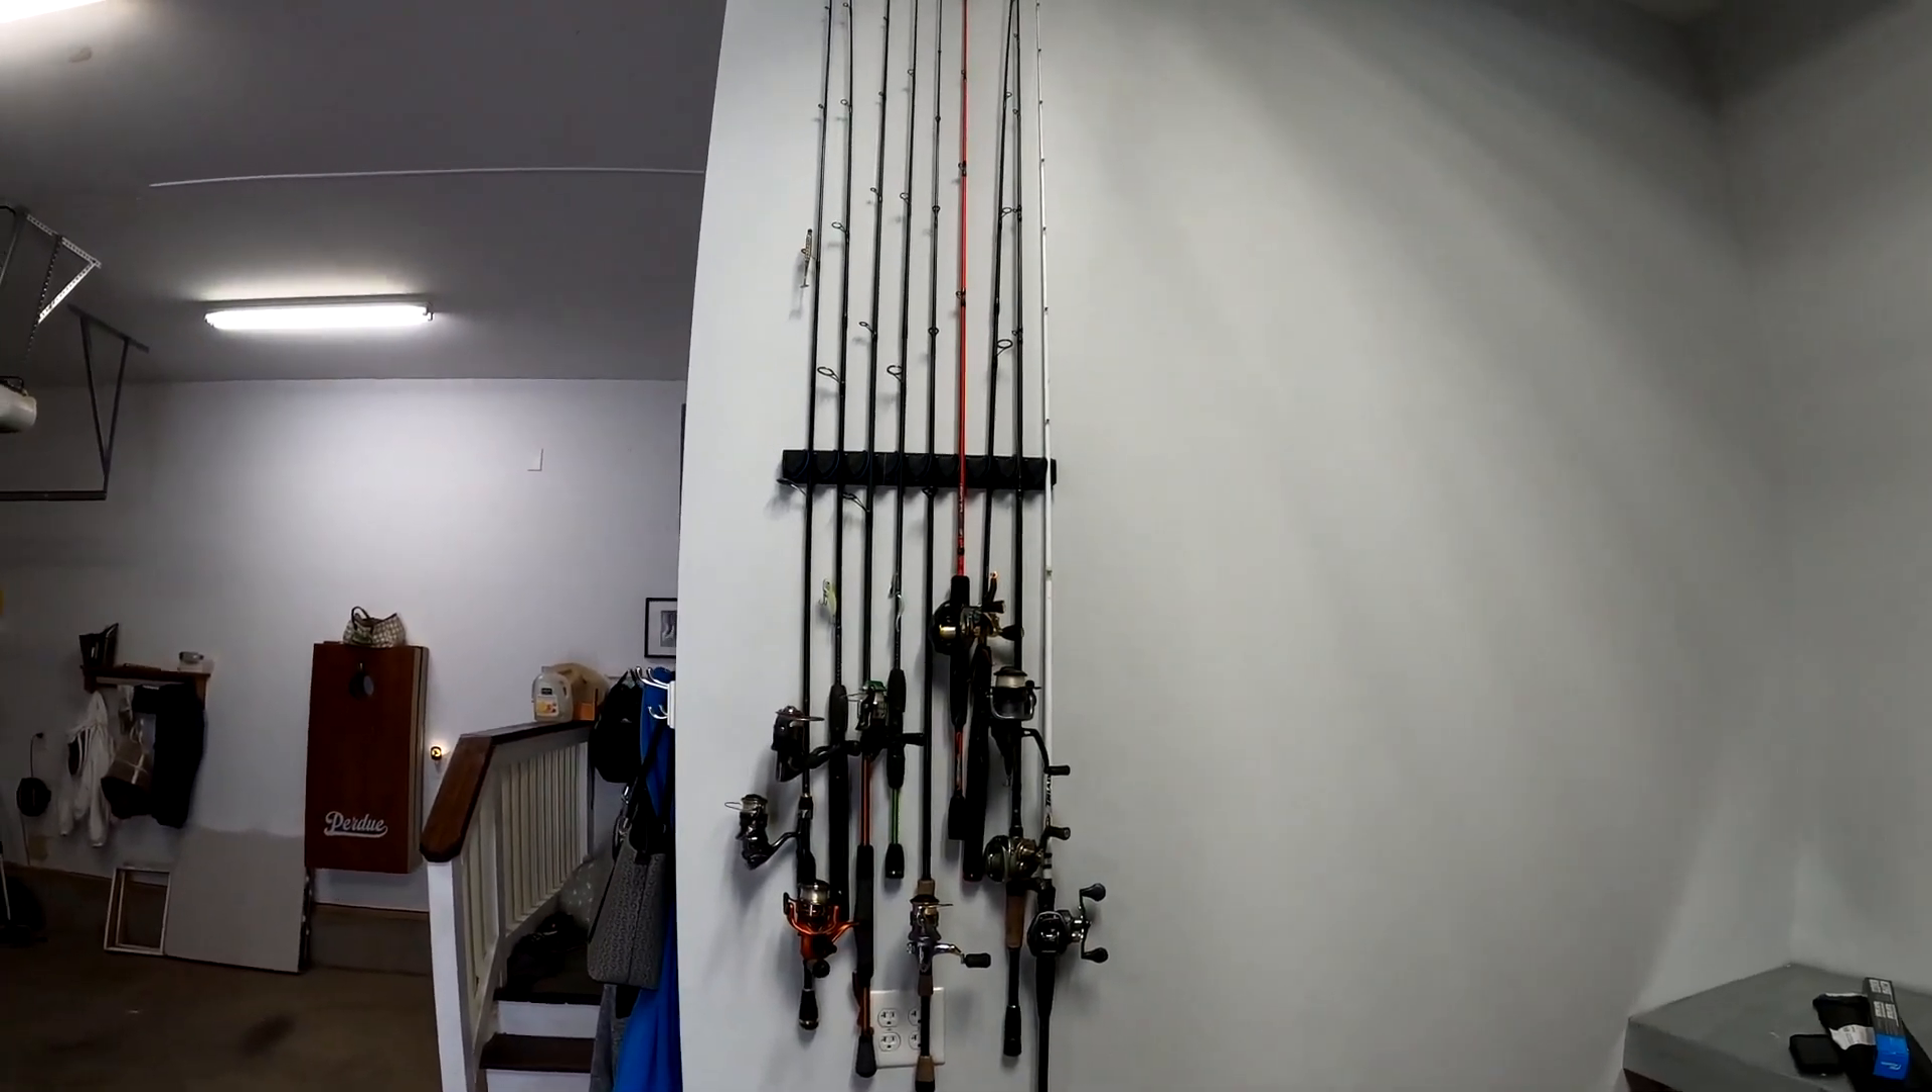All right so this is what the finished product looks like with rods and reels on there so just as it says uh on the packaging we were able to put nine on there.